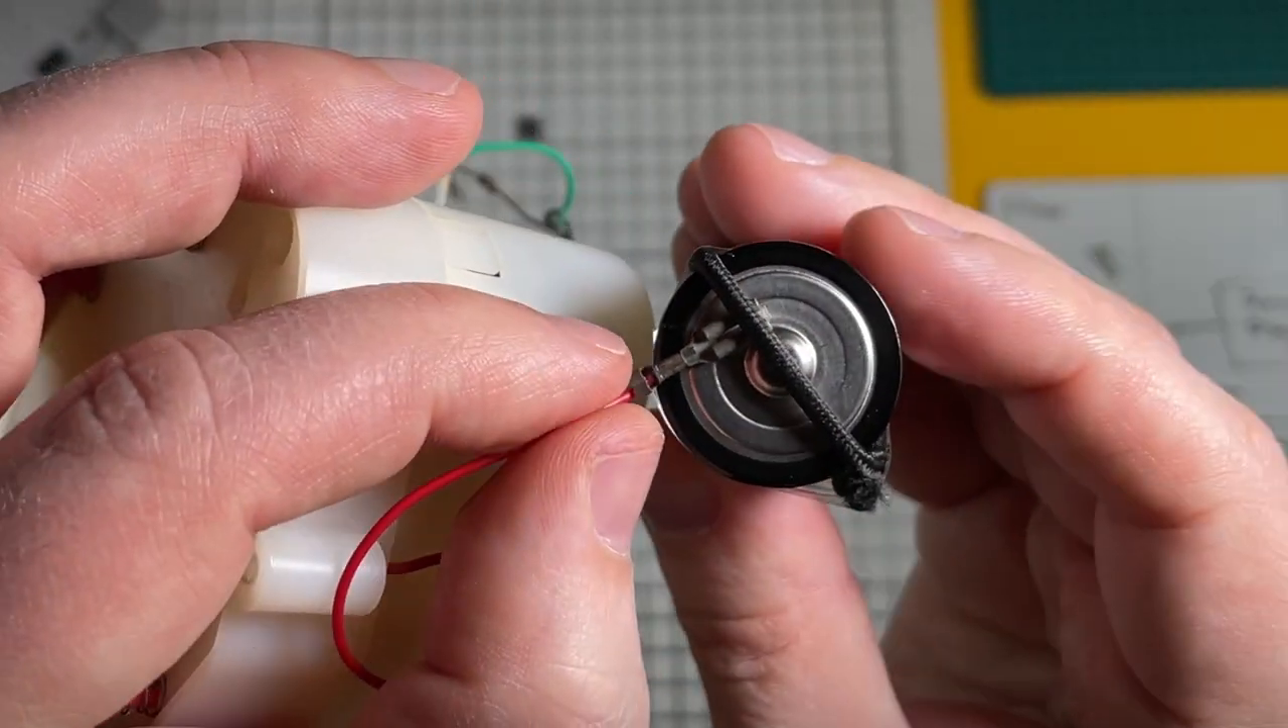I've wrapped a piece of elastic around this battery and taped it in place which means I can just insert the ends of the wires or the connectors under these pieces of elastic and they'll stay in place.